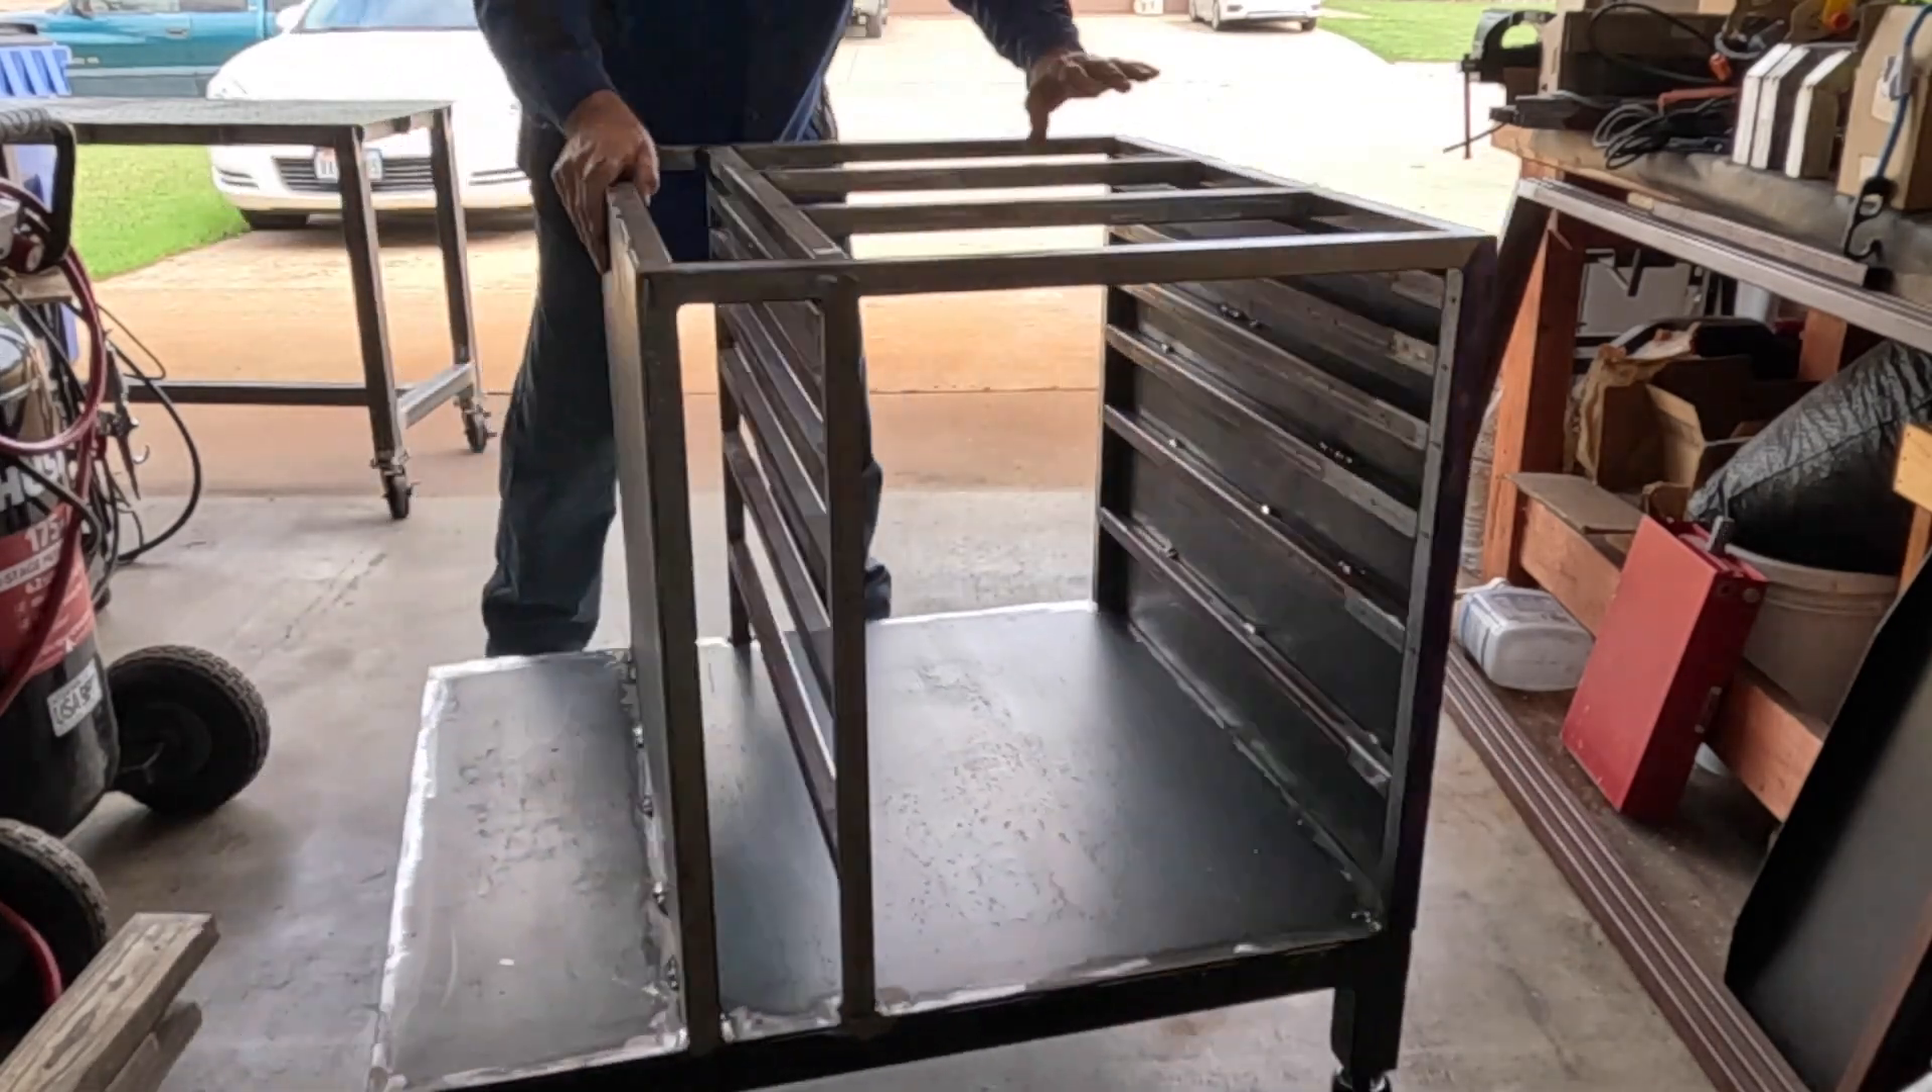I've got the rail guides and everything, that's all in place.